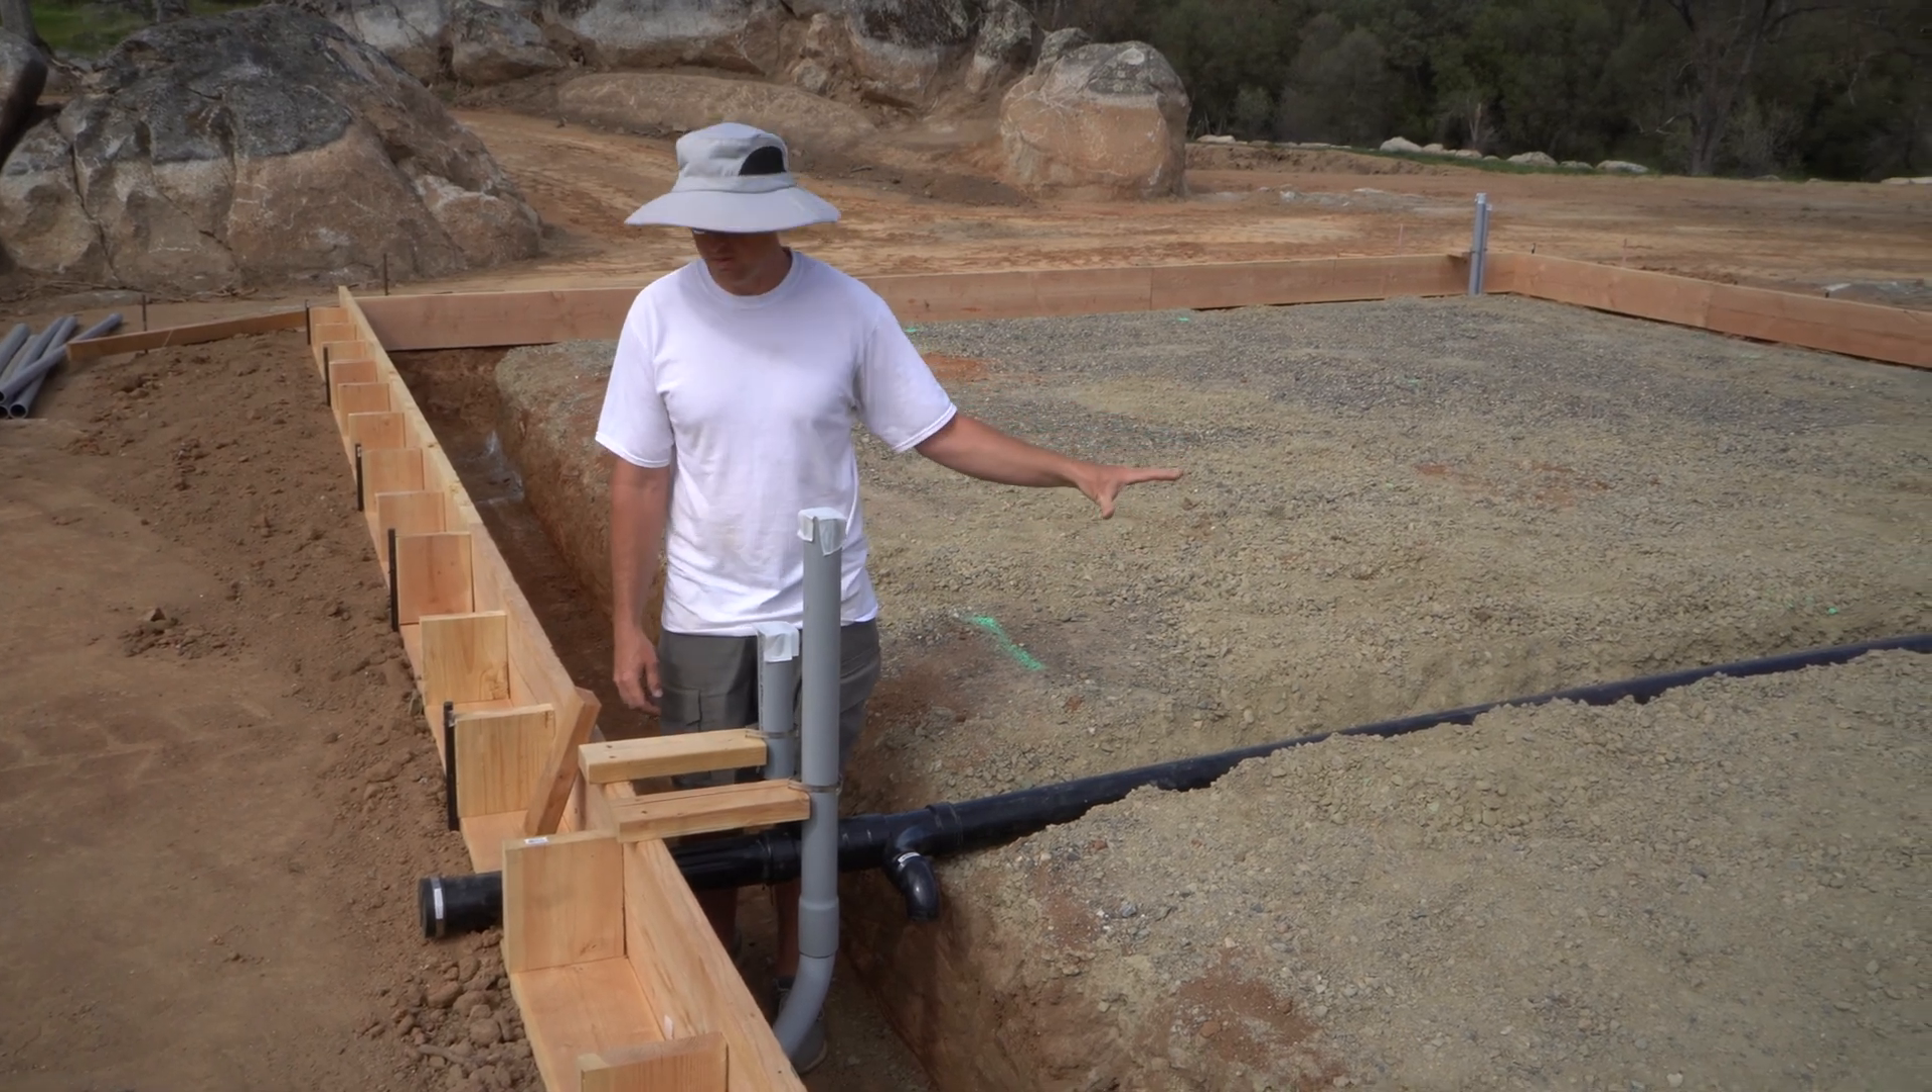This is our main drain going through that's kind of laid in place we have a few more connections to make within the slab.